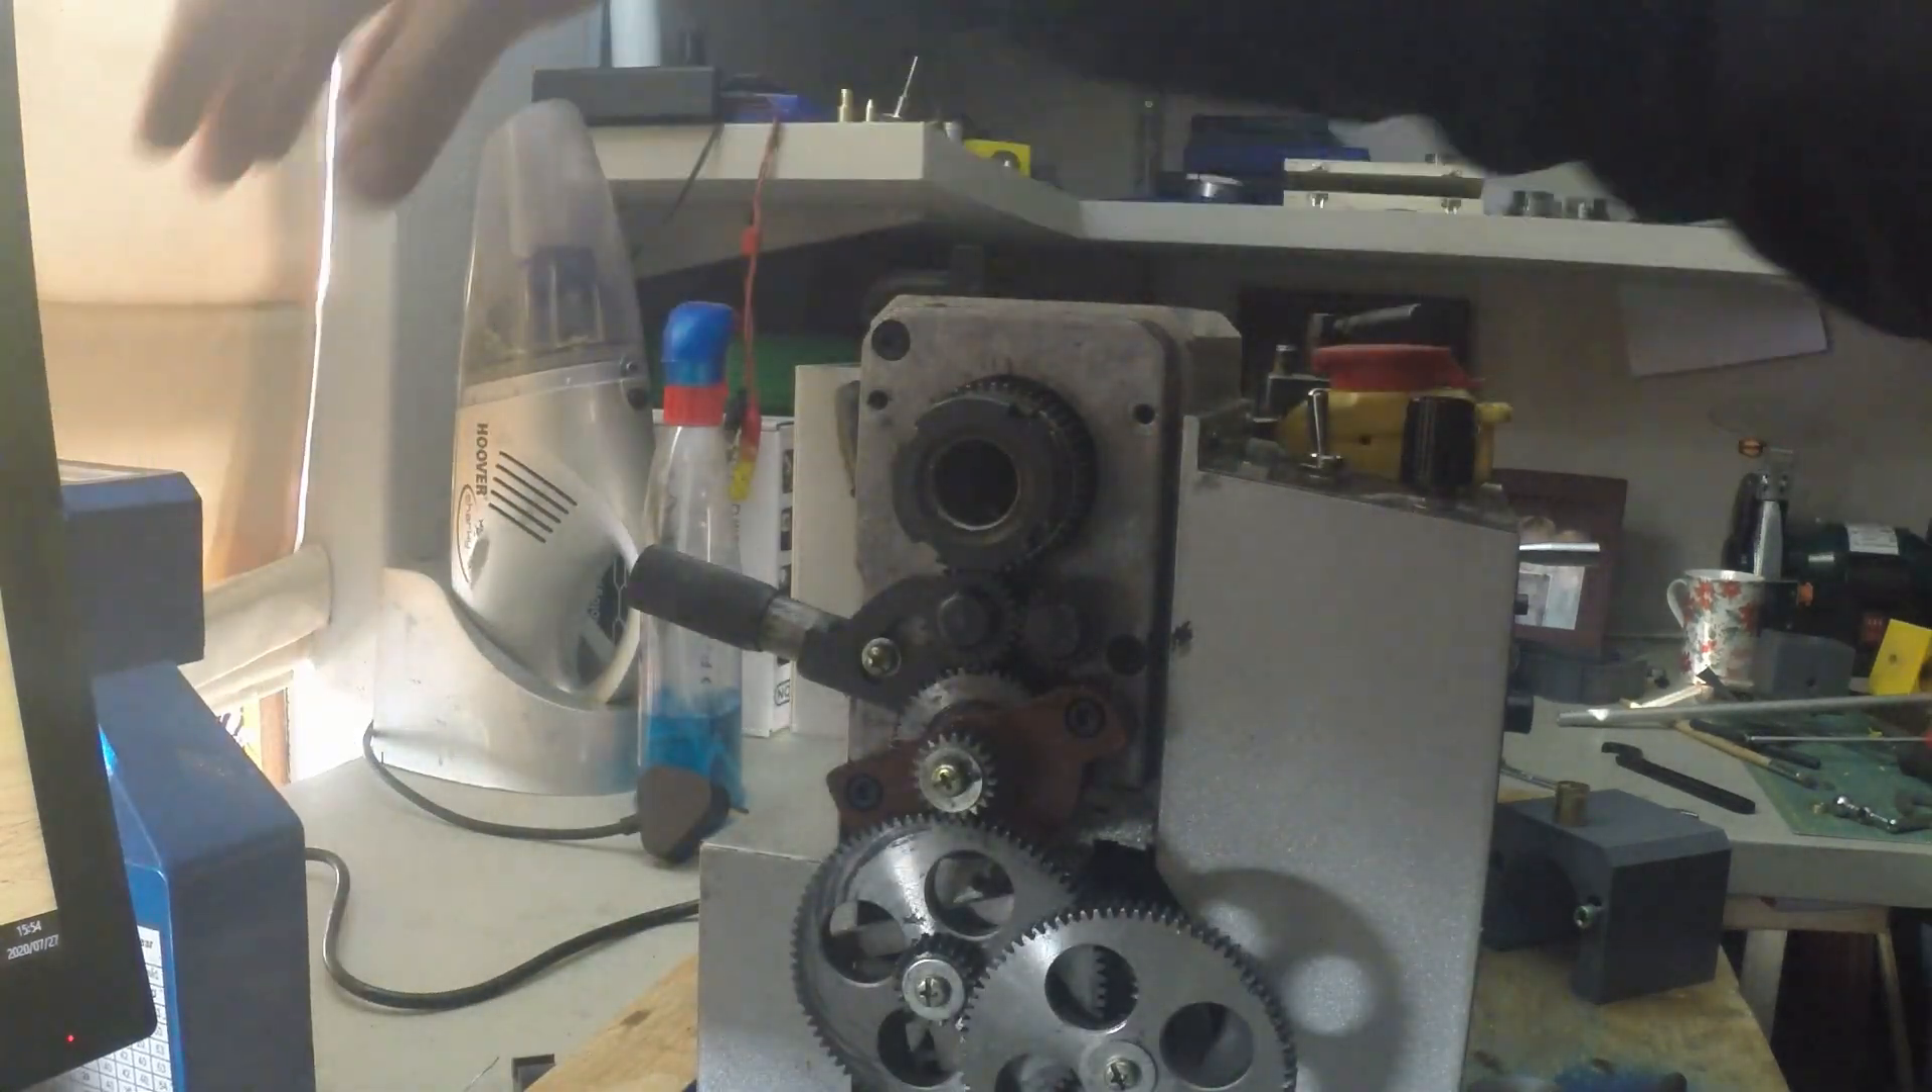Removing the cover we have access to the spindle shaft at the top.